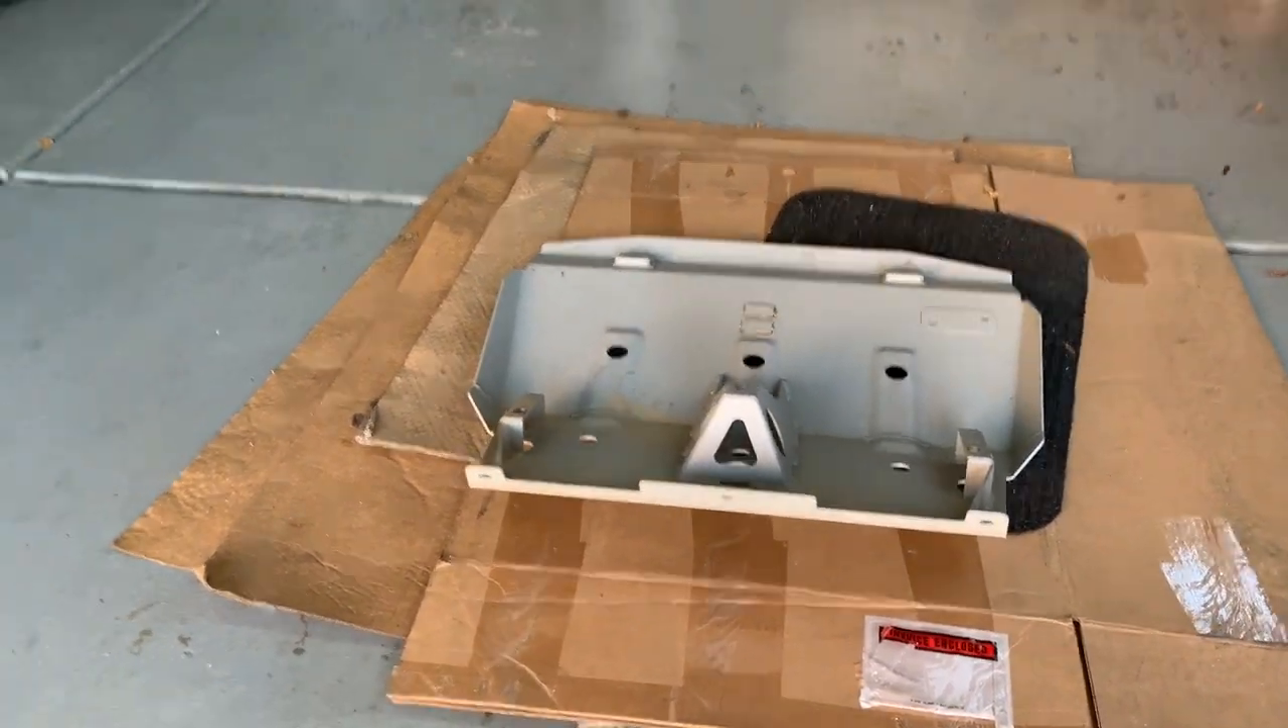Okay, so as you can see, I've removed the front ARB skid plate so I can get access to the filter housing.